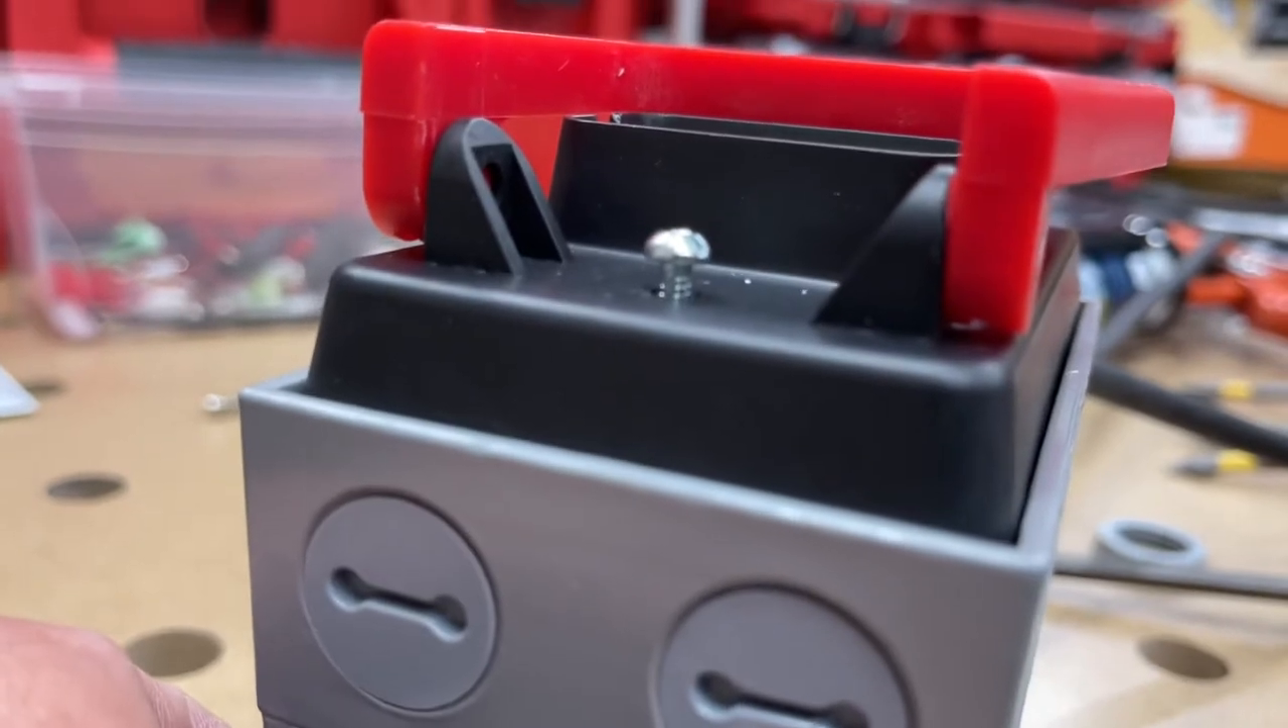And interestingly enough, this plastic housing fits perfectly.